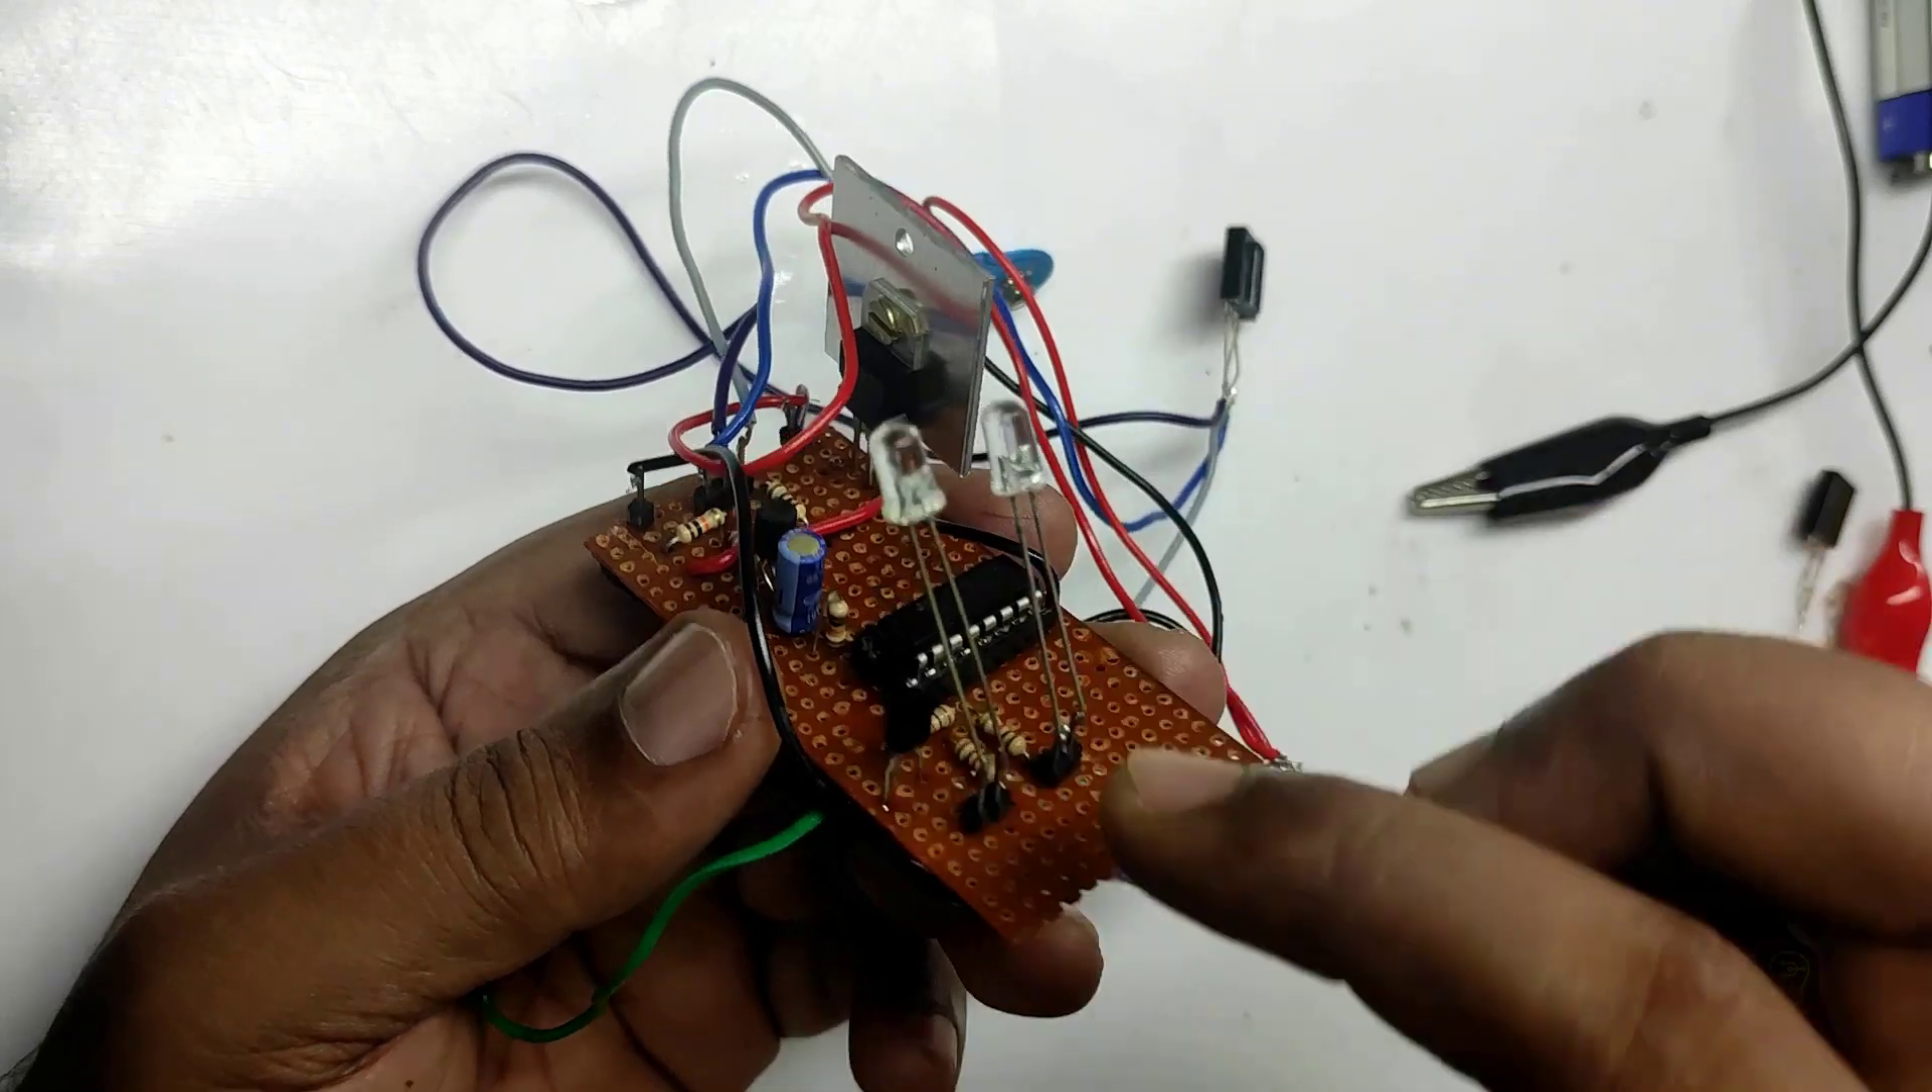We have completed the assembling of the circuit in the common board.